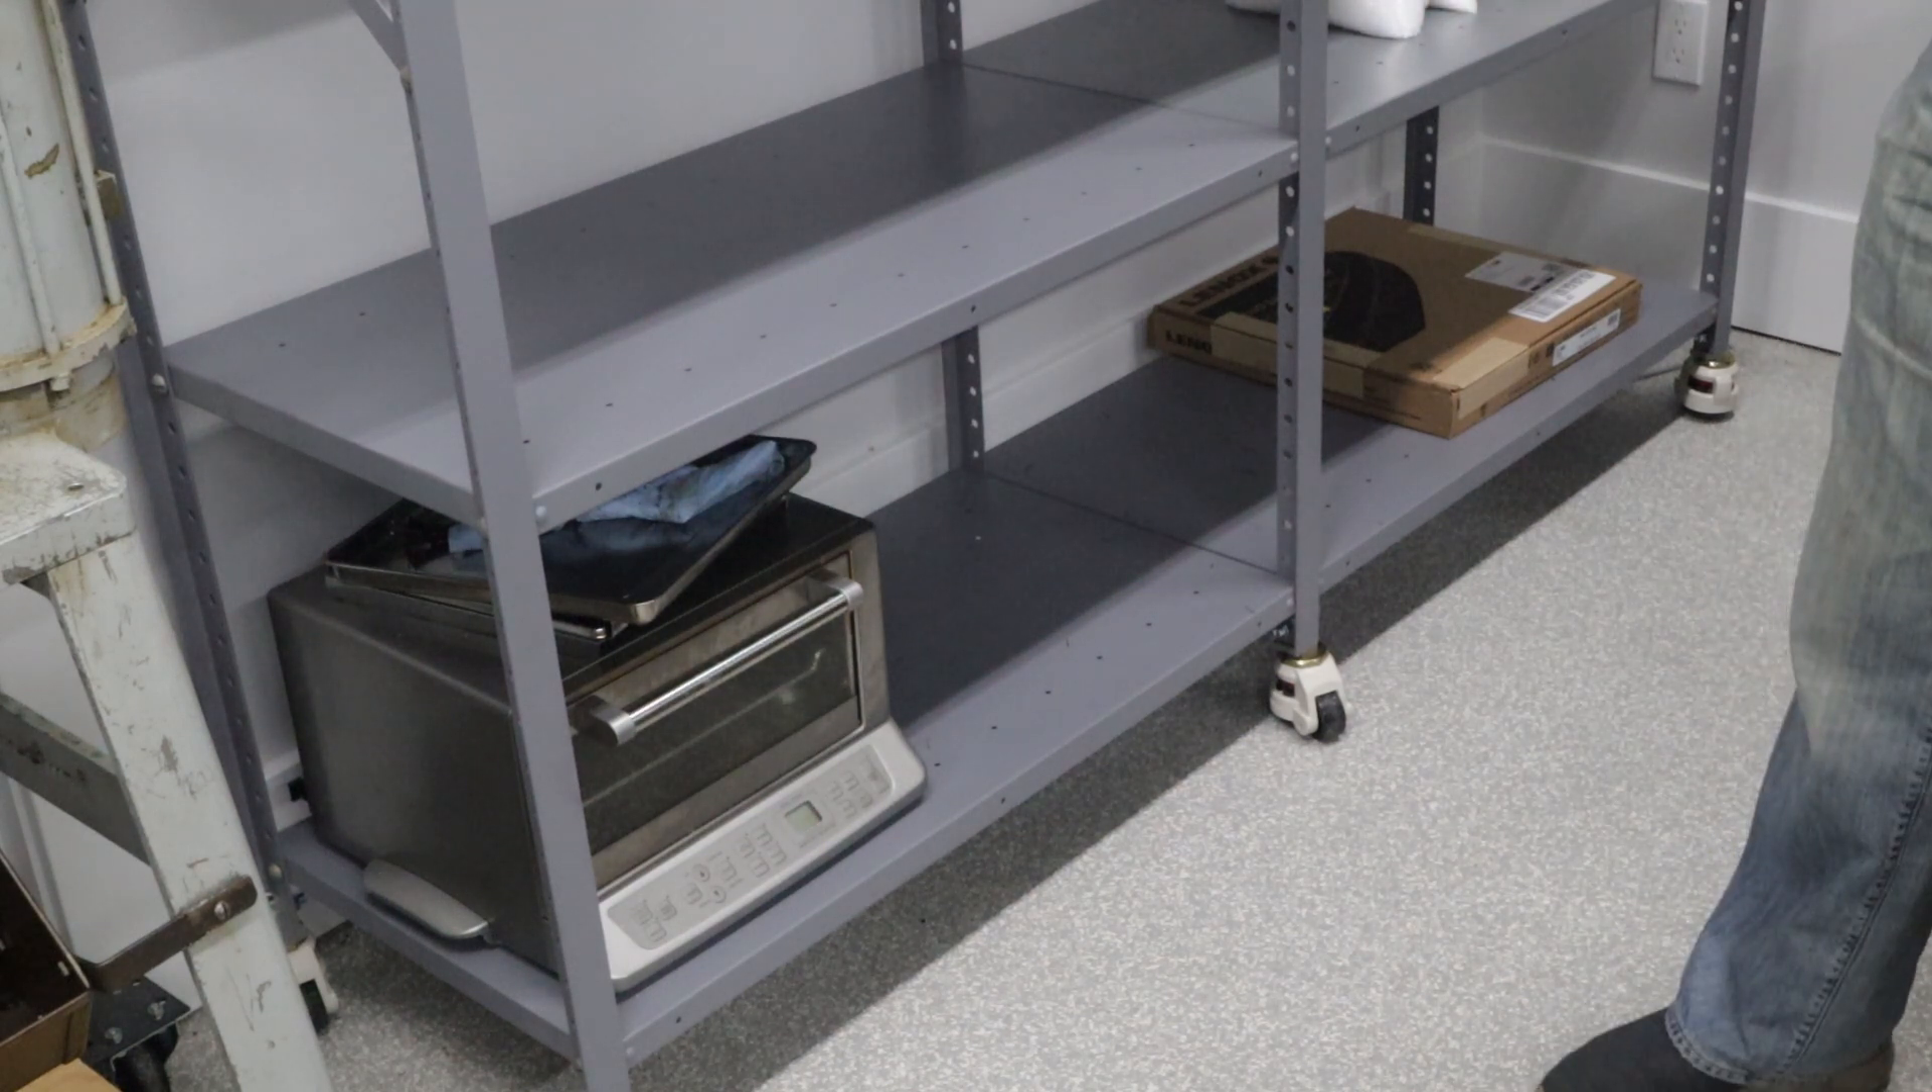You can see I have the wheels mounted now, and it's really nice because this moves very easily, so I can move it around the shop wherever I want.